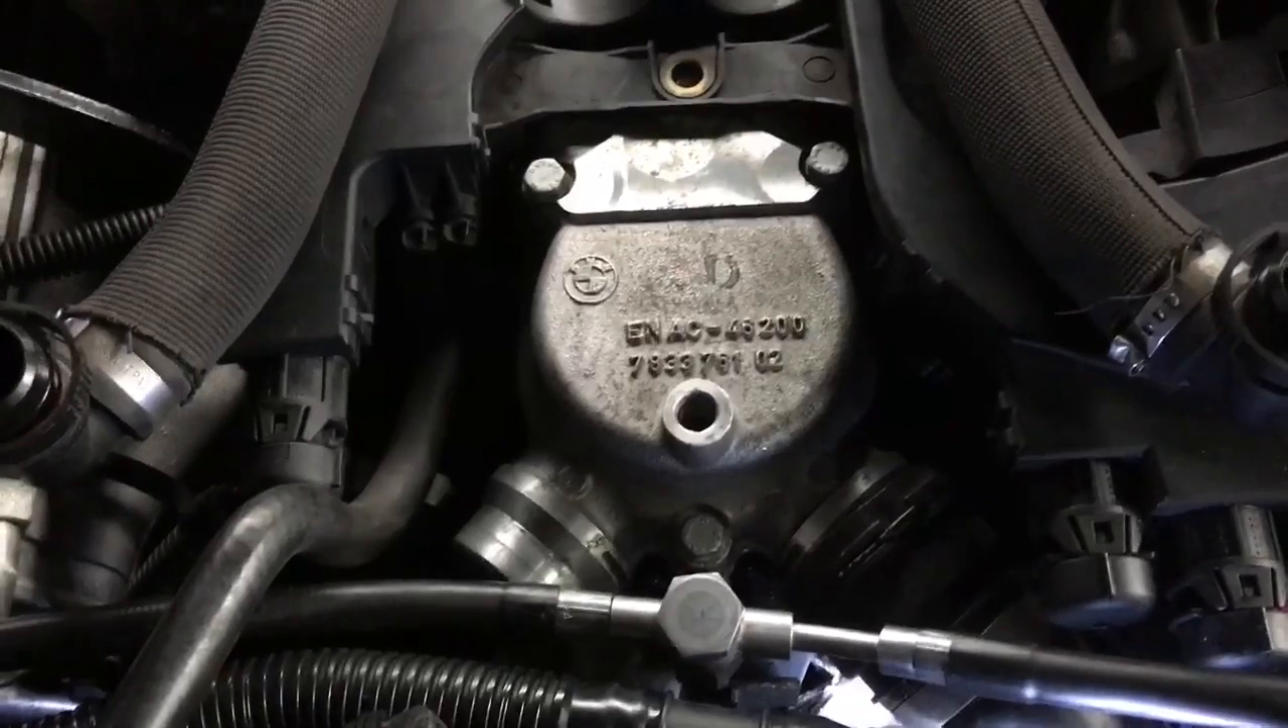I've got the thermostat housing back in position.